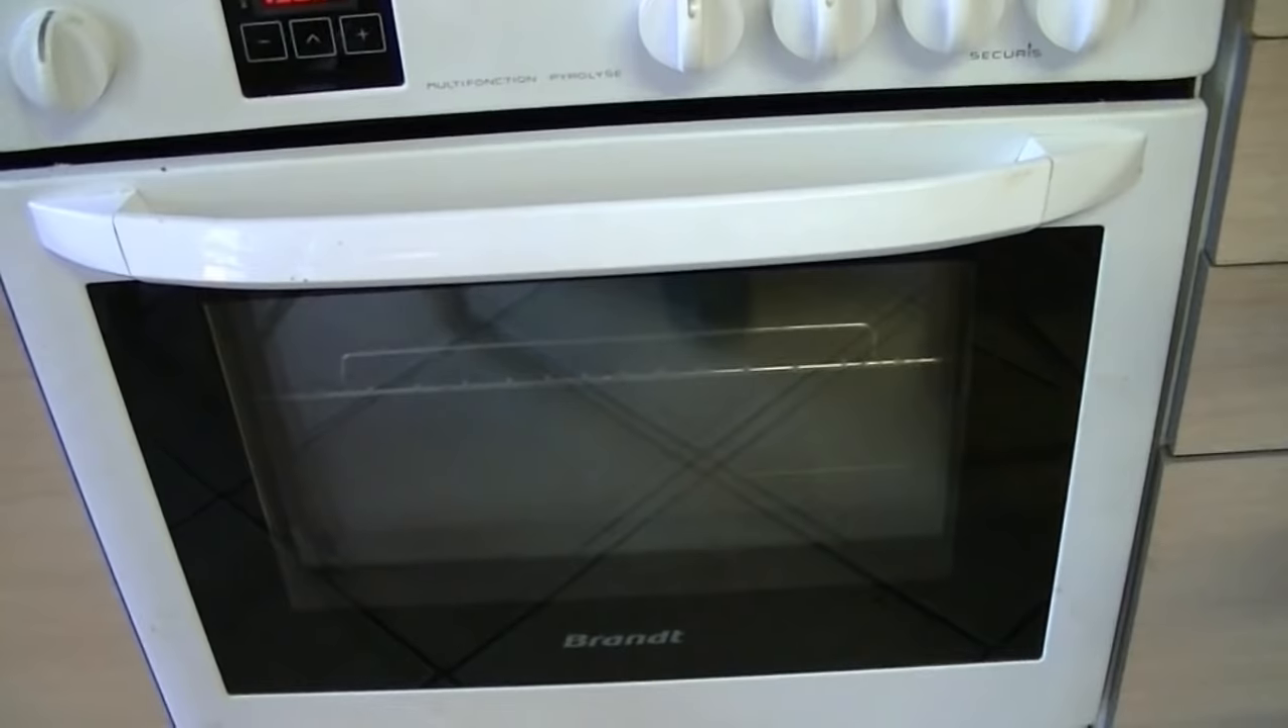Essayez votre porte et voilà votre porte est remise.